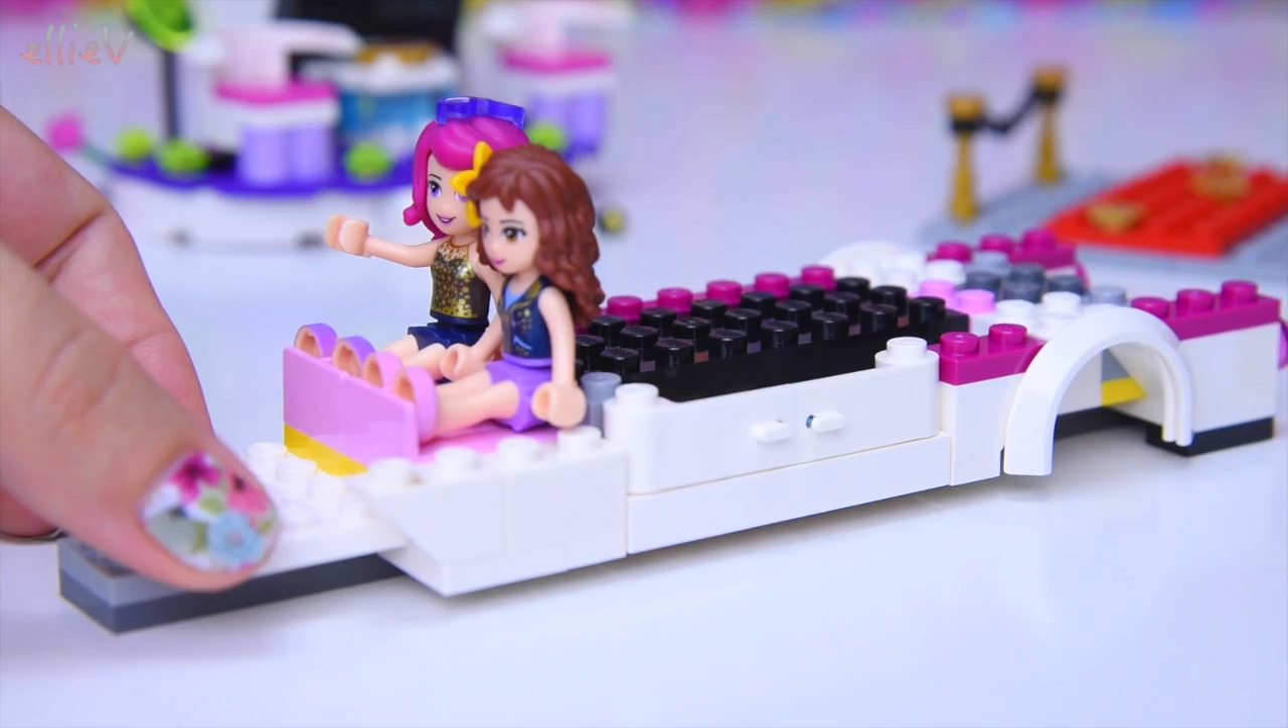You do know there are no wheels on that limousine yet. You do know it actually doesn't quite look like a limousine but that's alright.